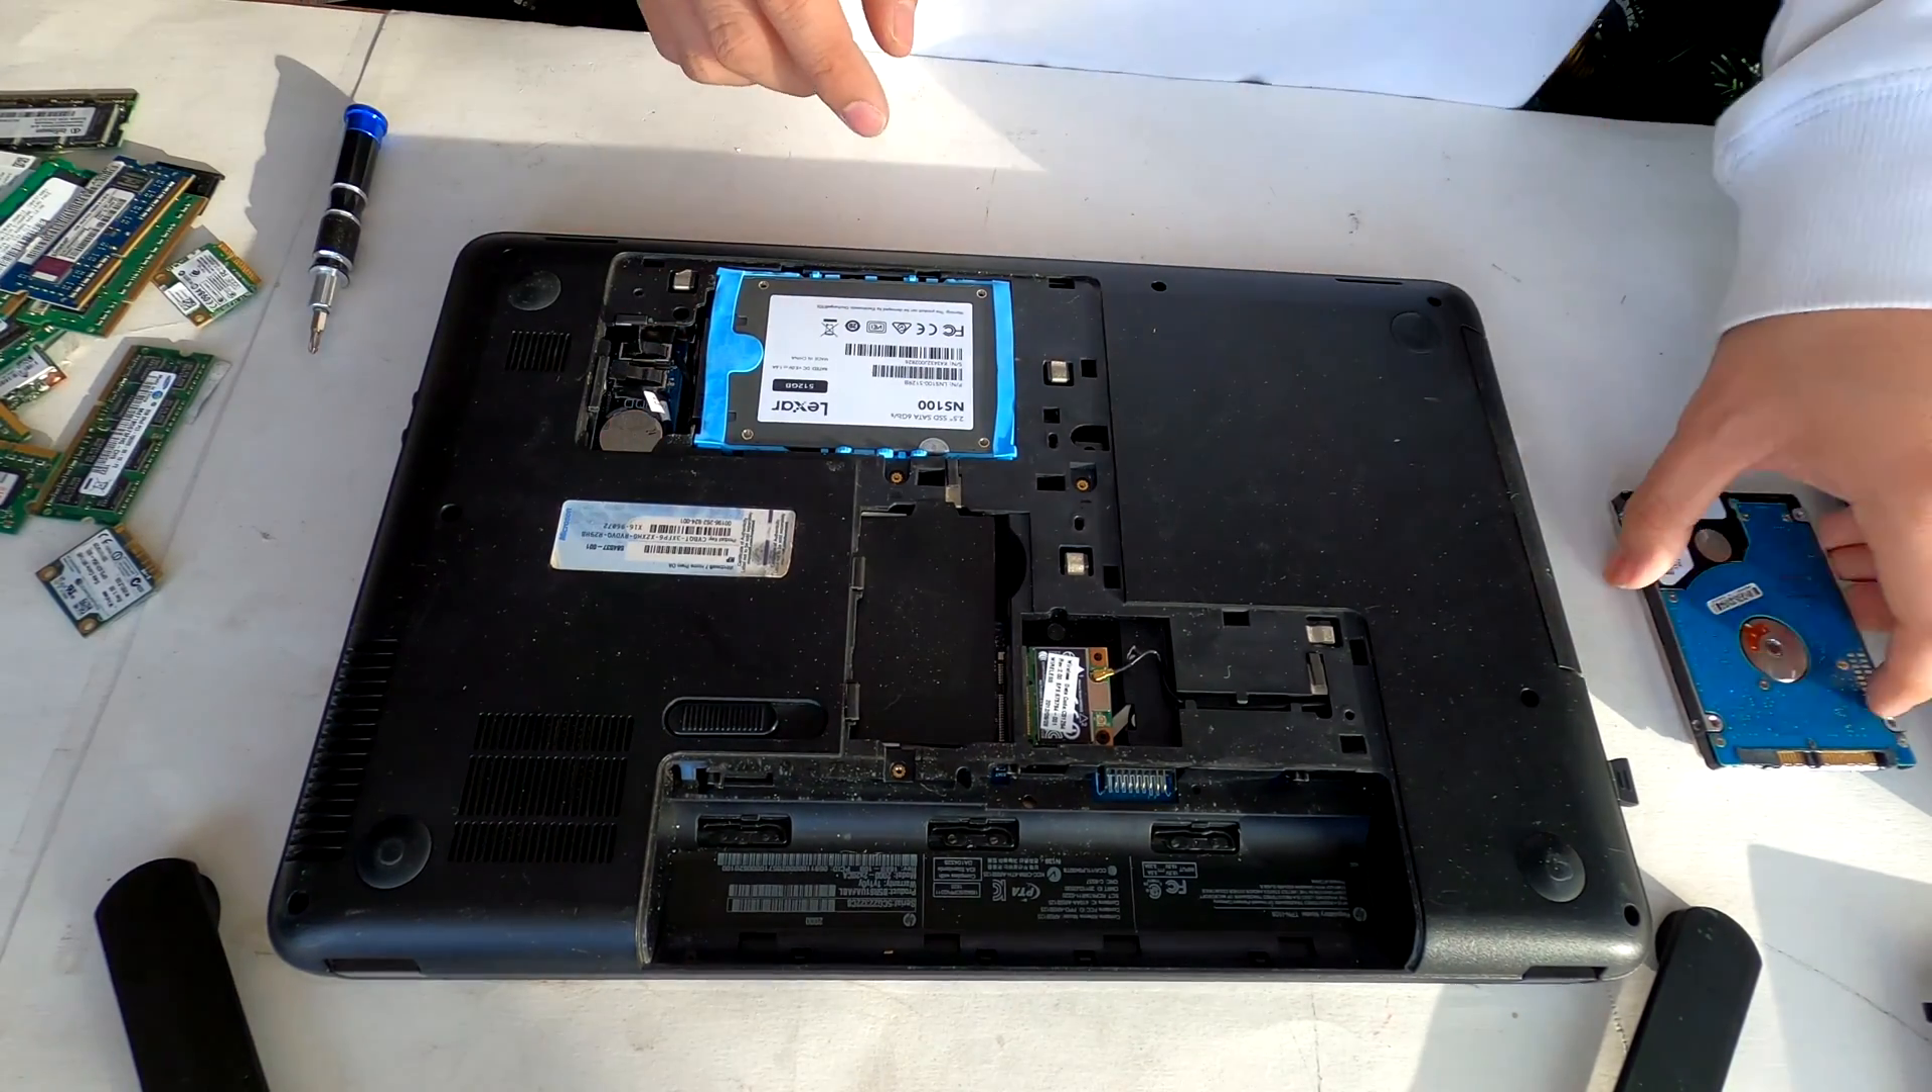Now we have replaced the existing drive to a solid state drive.